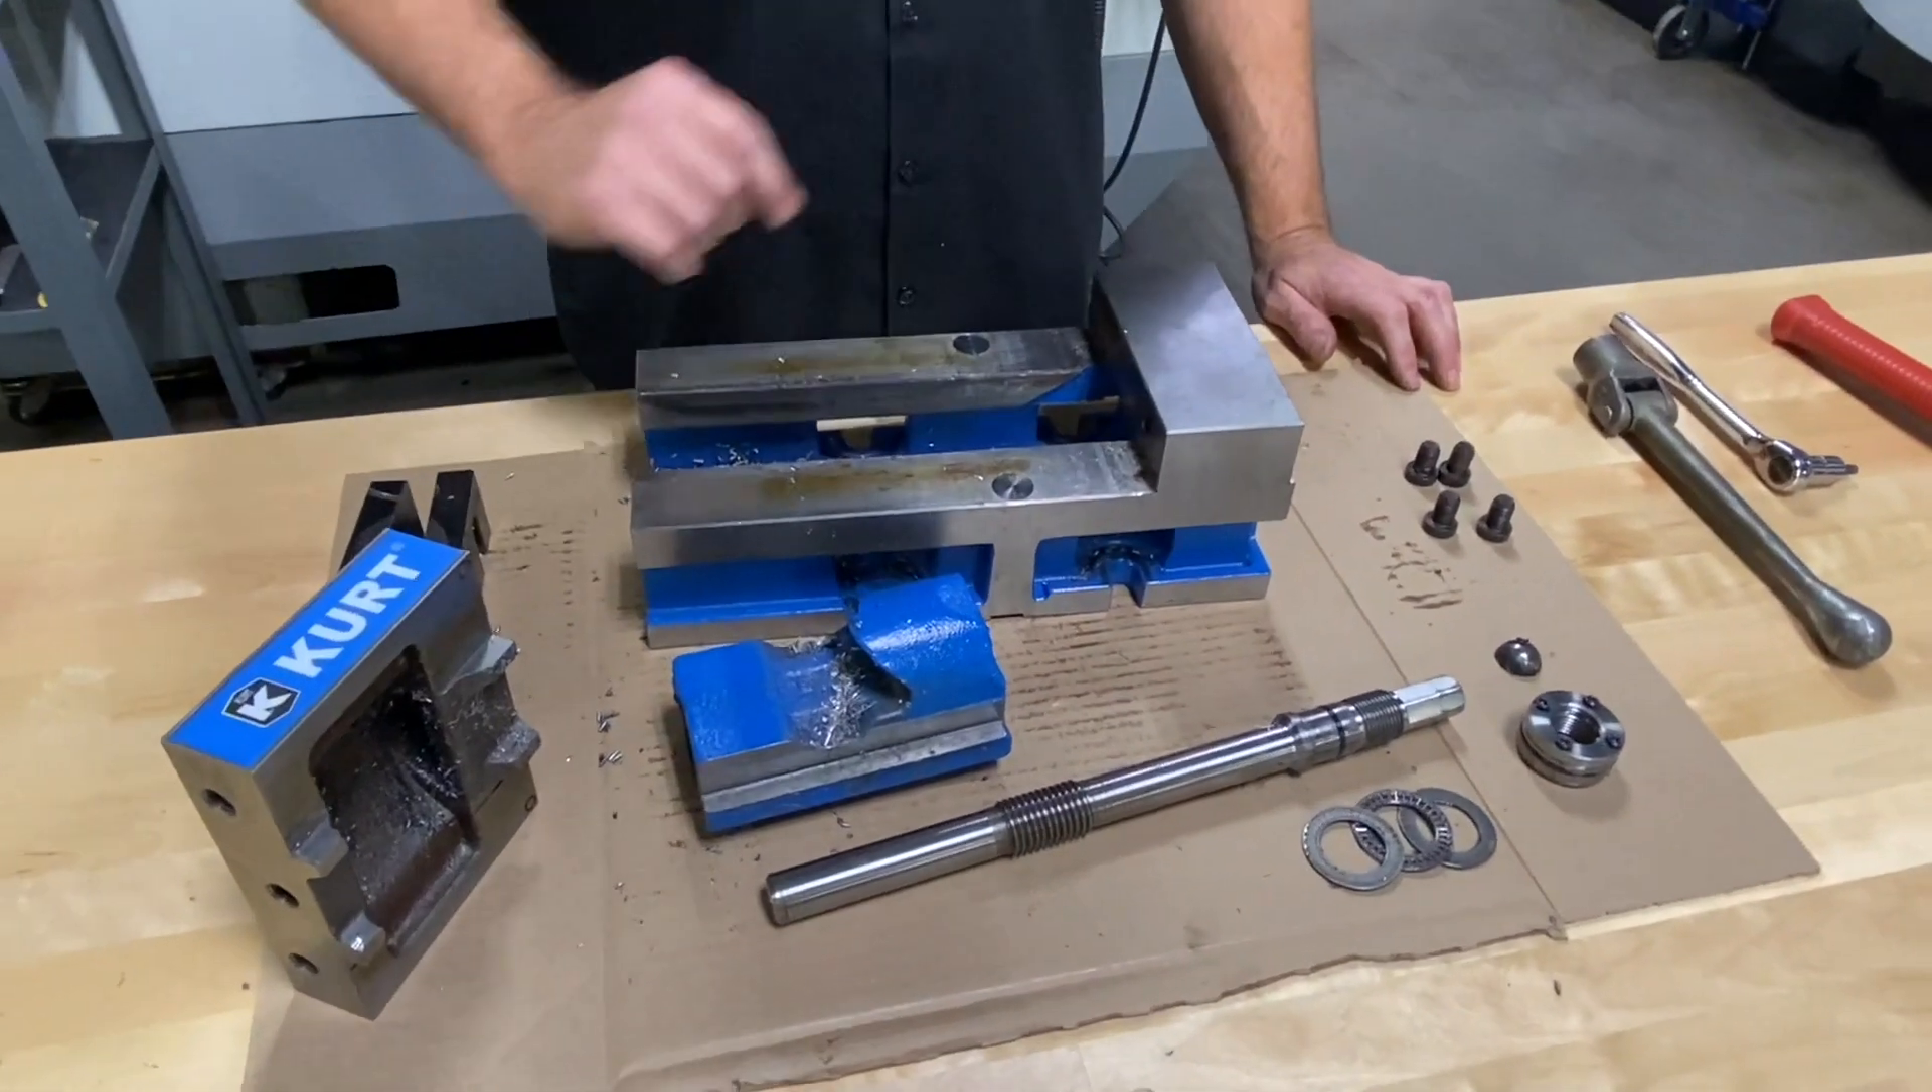So at this point we have our mill vise completely disassembled. All the components laid out.